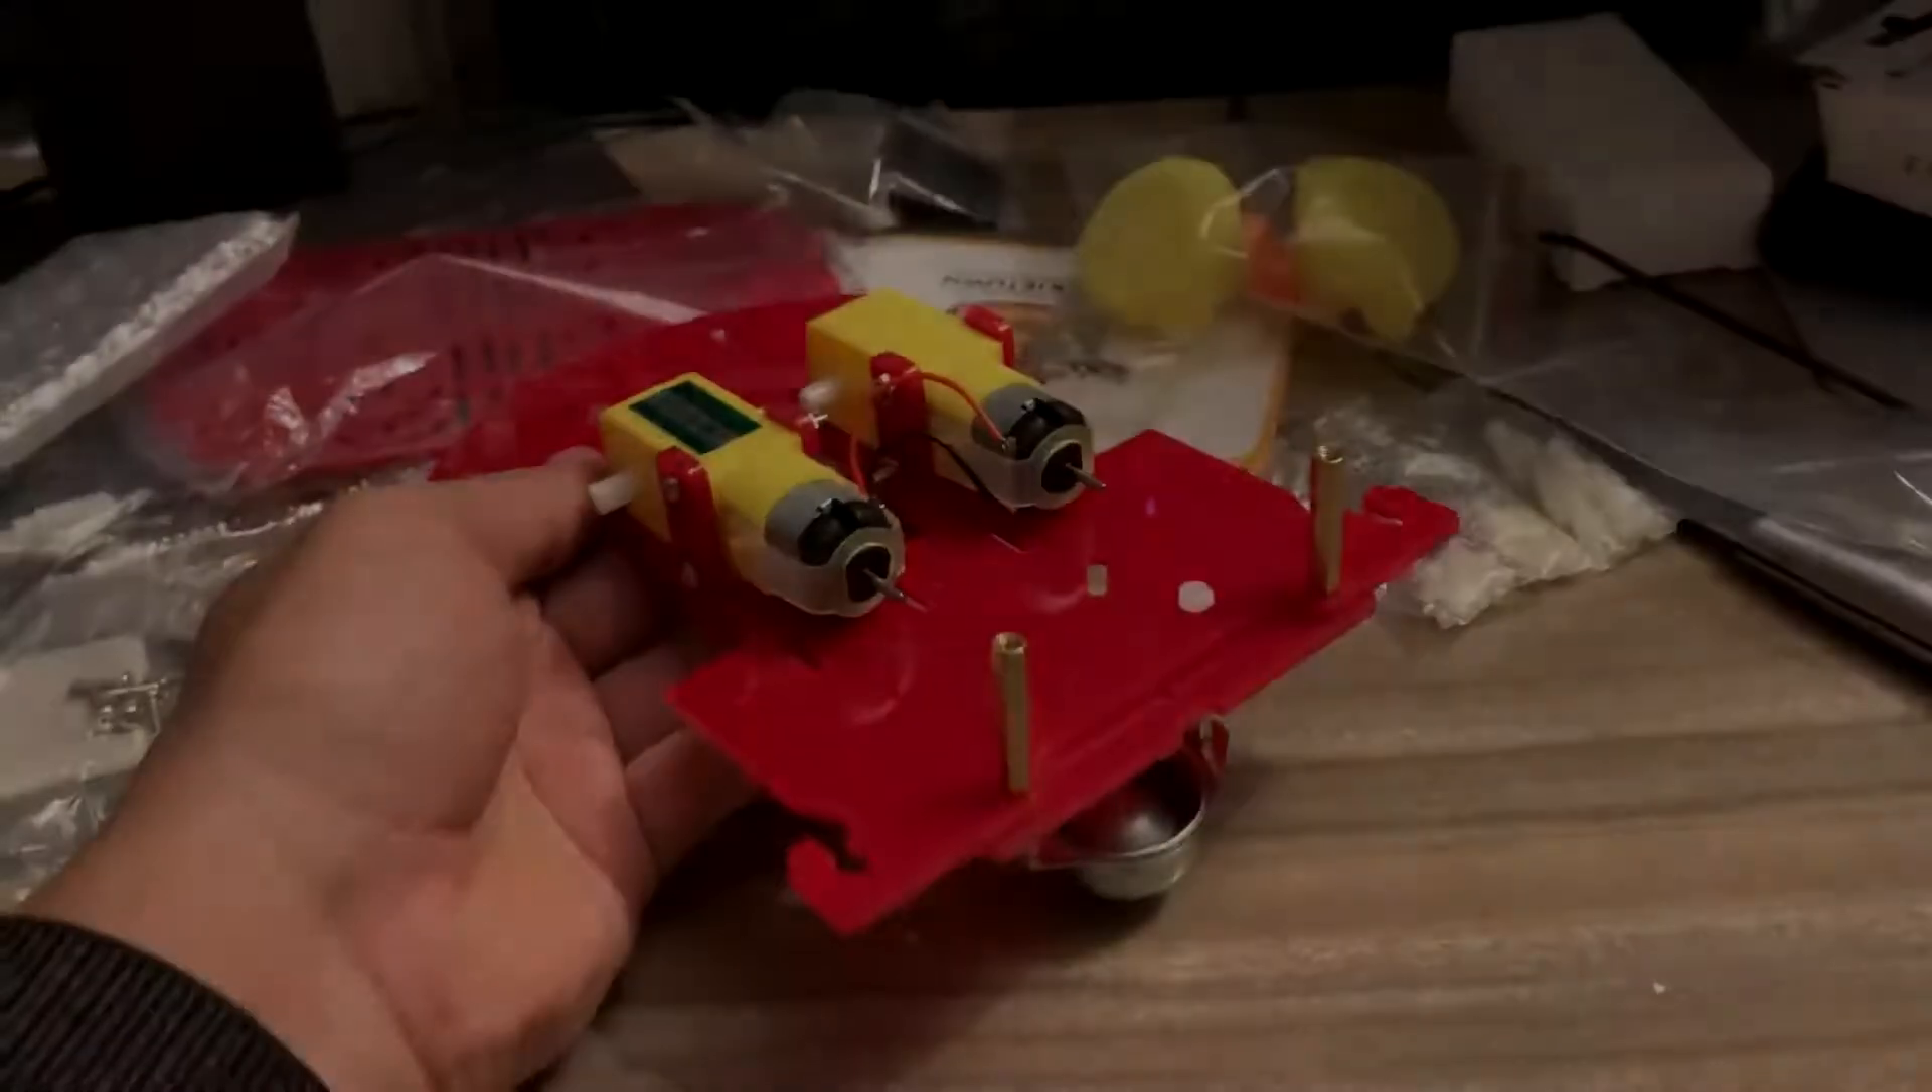So here you can see I fixed two motors on the chassis.